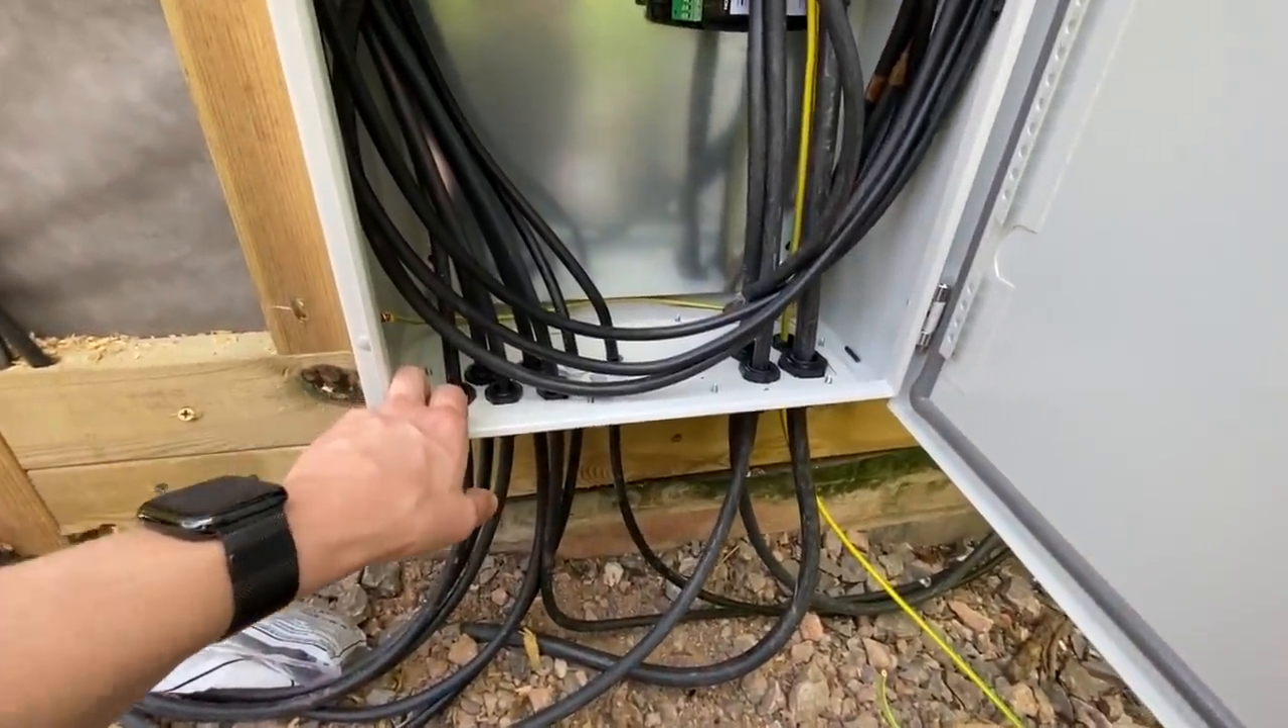I've got all these cables up into the box with compression glands, so that's all done.